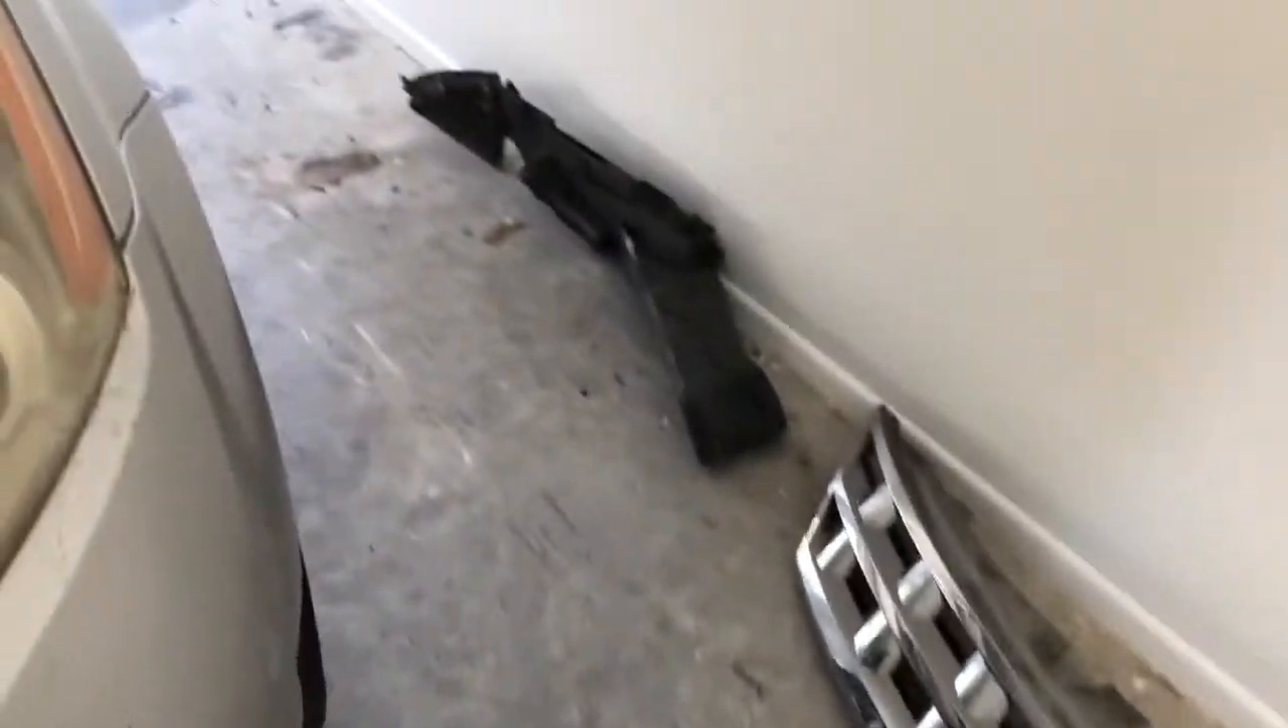I've already taken the the grill off and all that plastic crap over there.